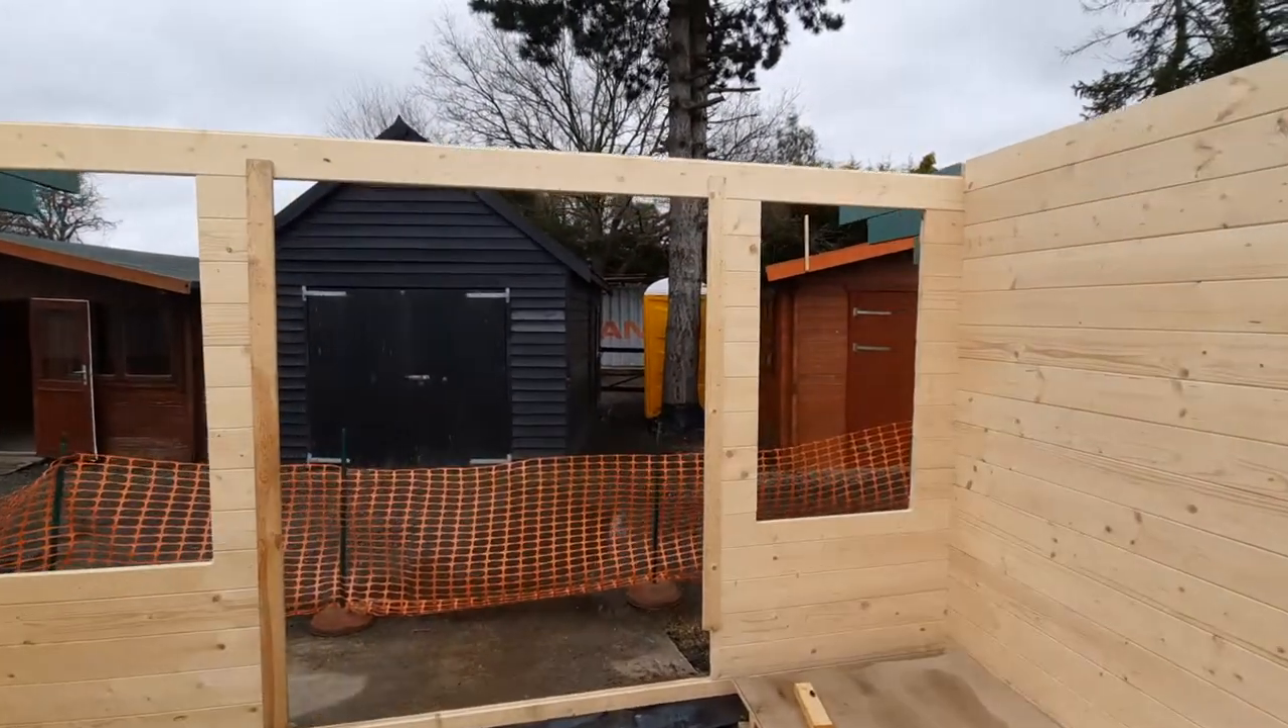Just turn around and you can see at the front wall we've got those short logs which obviously just fall out until the windows and doors are in place.